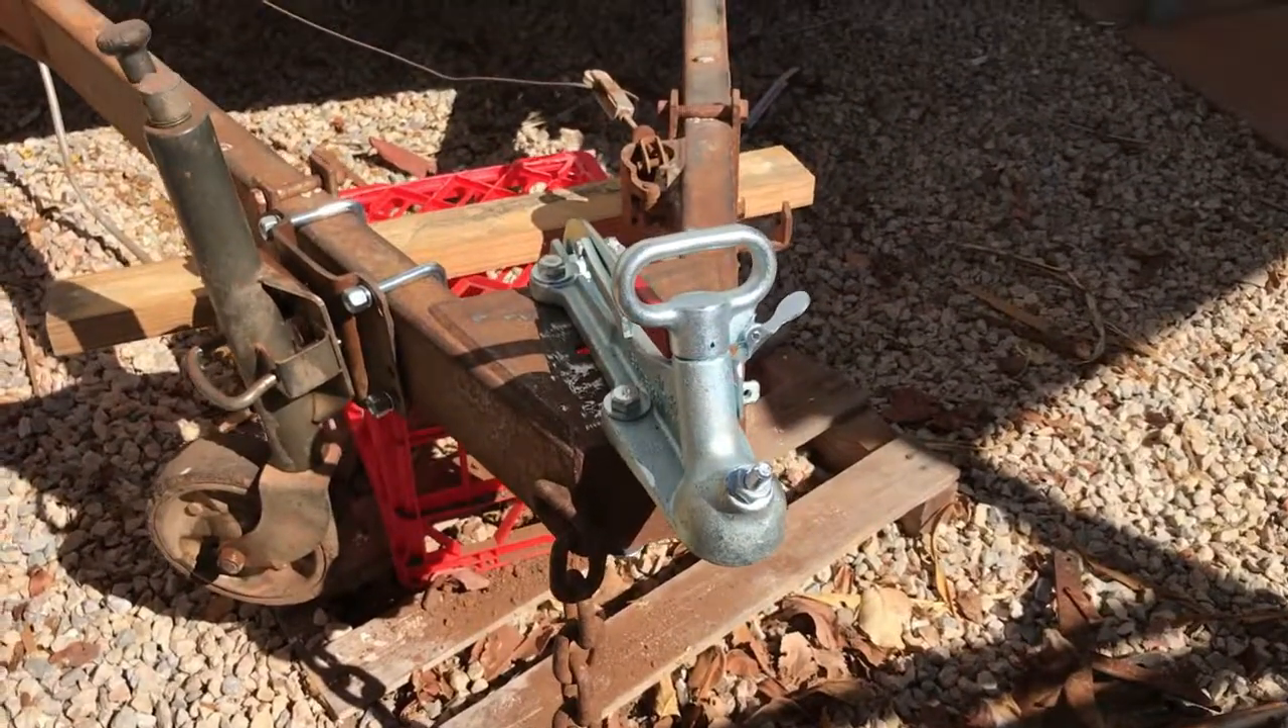Okay so we've got the new tow hitch and jockey wheel in place obviously bolts just need to be all tightened up and once everything's painted with the rust kill it'll all blend in beautifully.